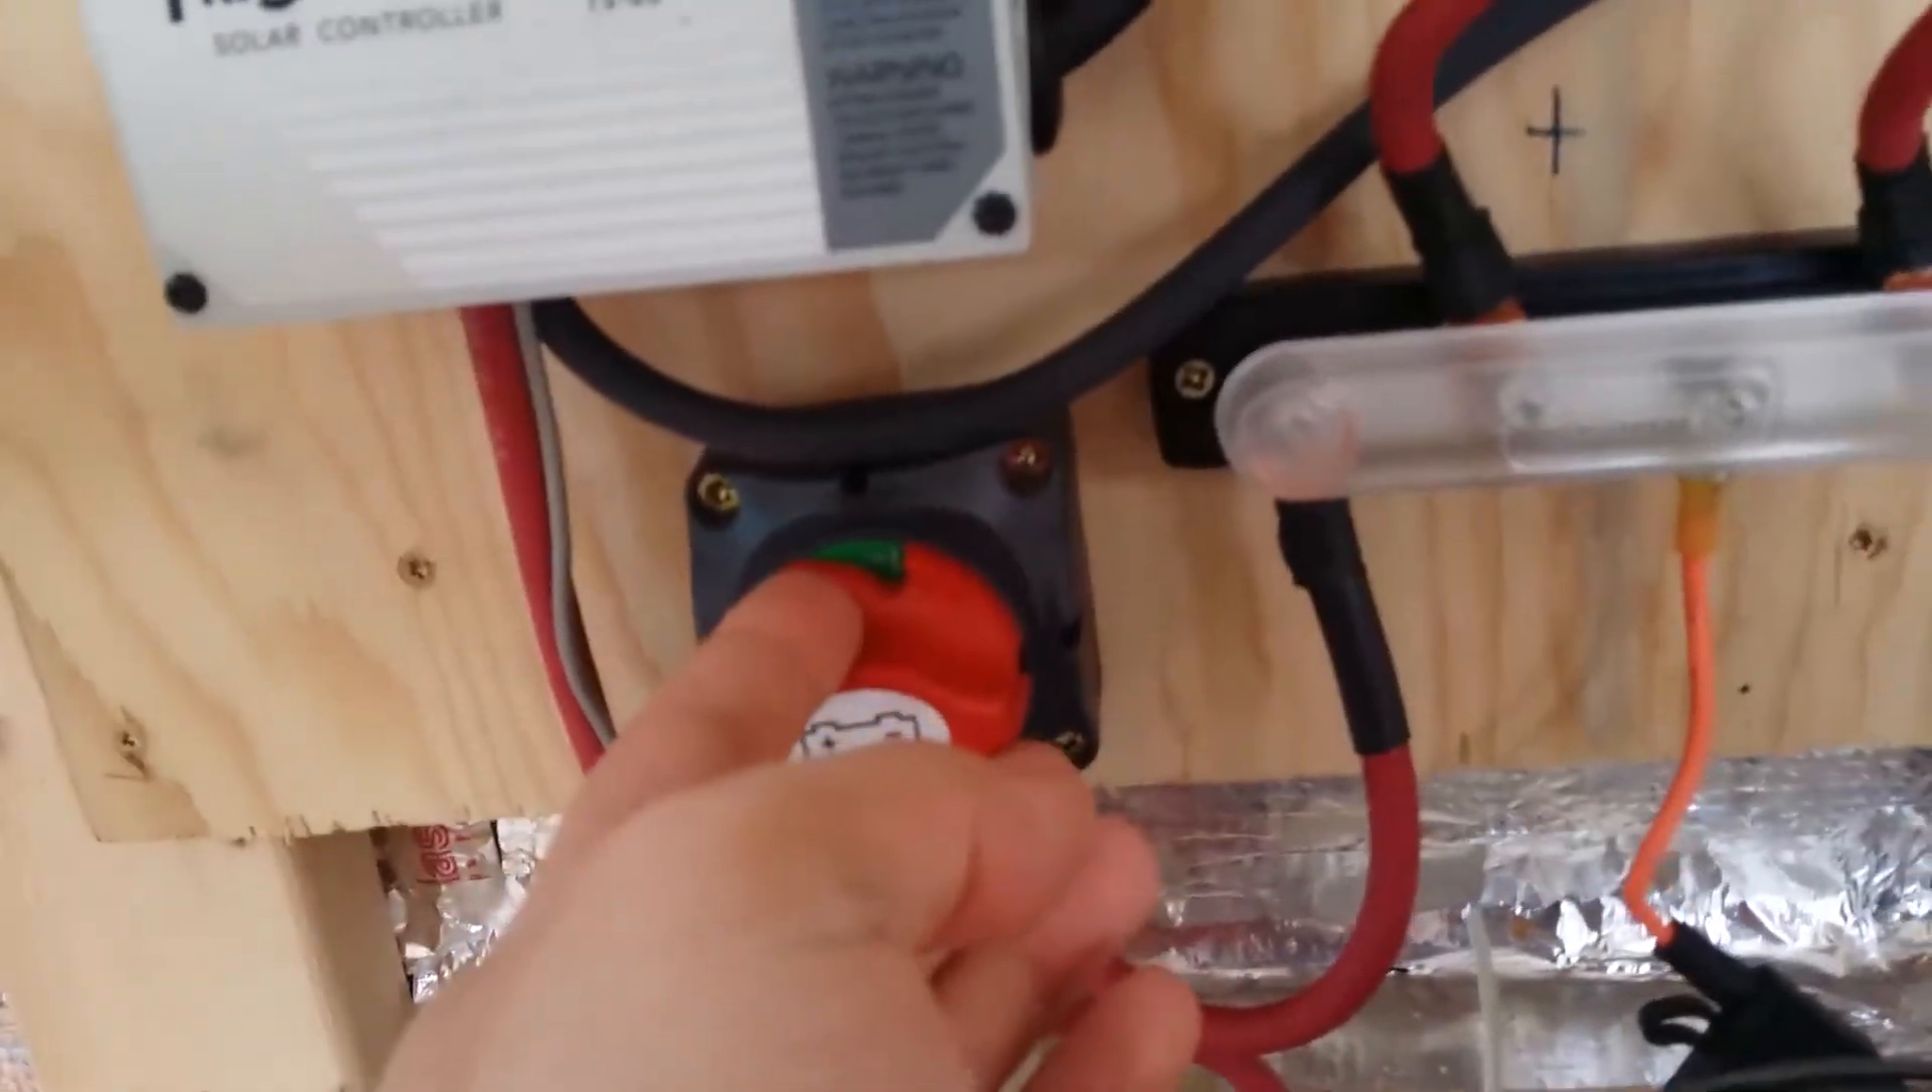So for starters I installed this battery disconnect here.